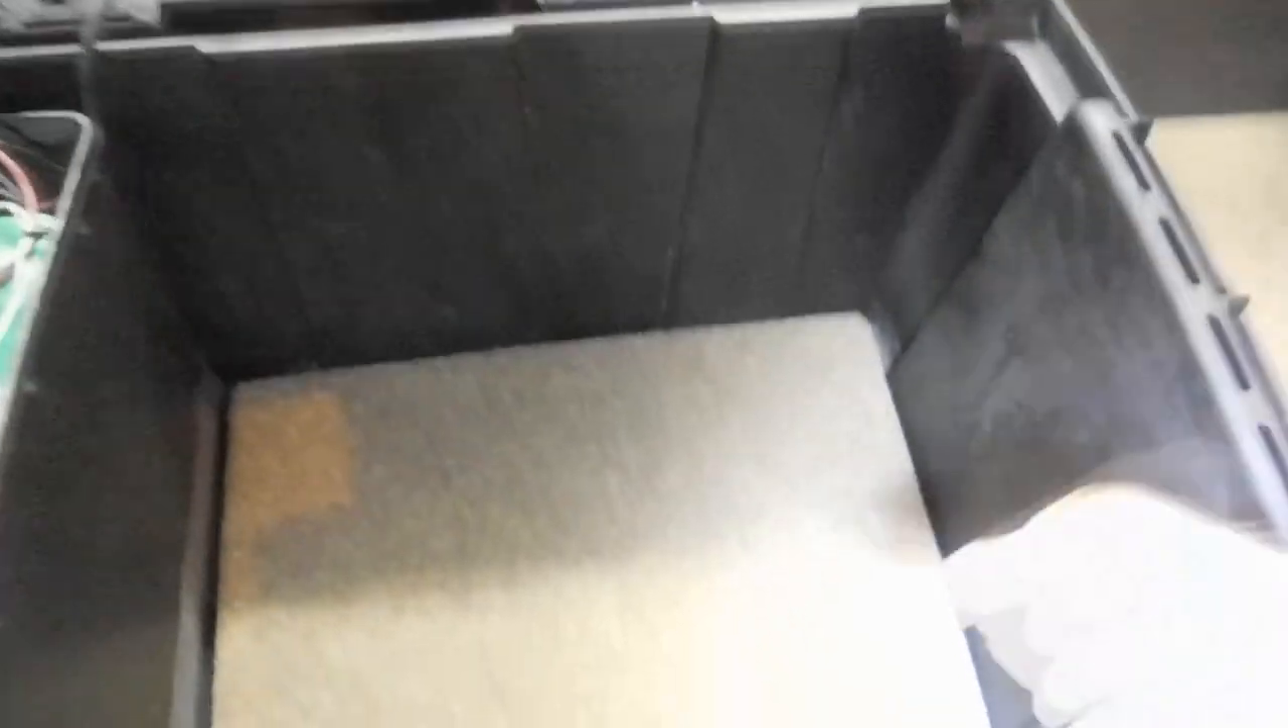I actually got my carpeted piece of paneling in there.